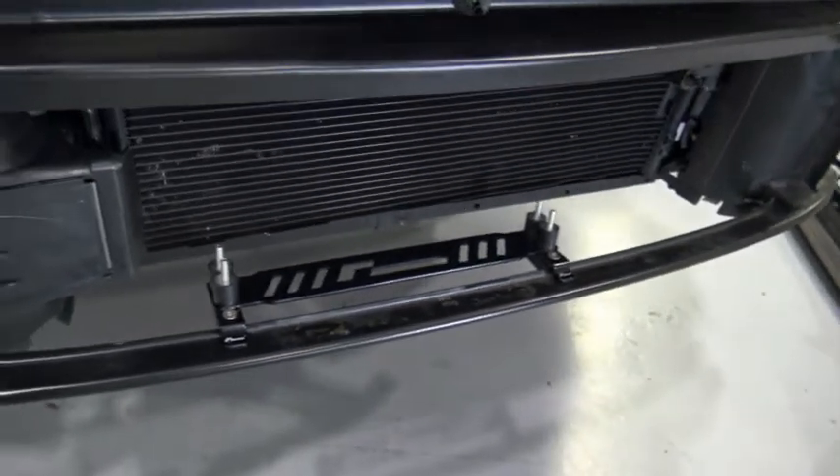Here is the stock oil filter housing and we've just started to mount the brackets up for the oil cooler and as you can see they slide around on the lower crash bar support.